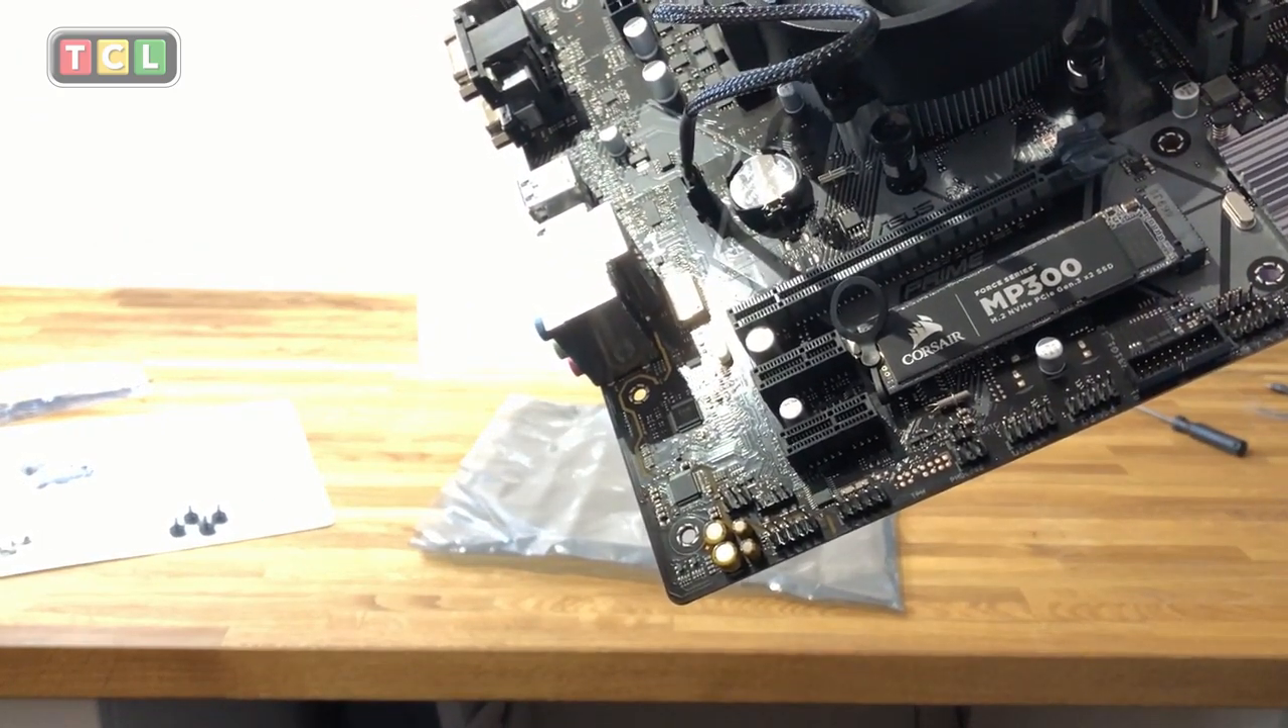Okay, so that's it in position and that's the SSD drive installed as we want it to be. Nice, neat and tidy and in its slot.